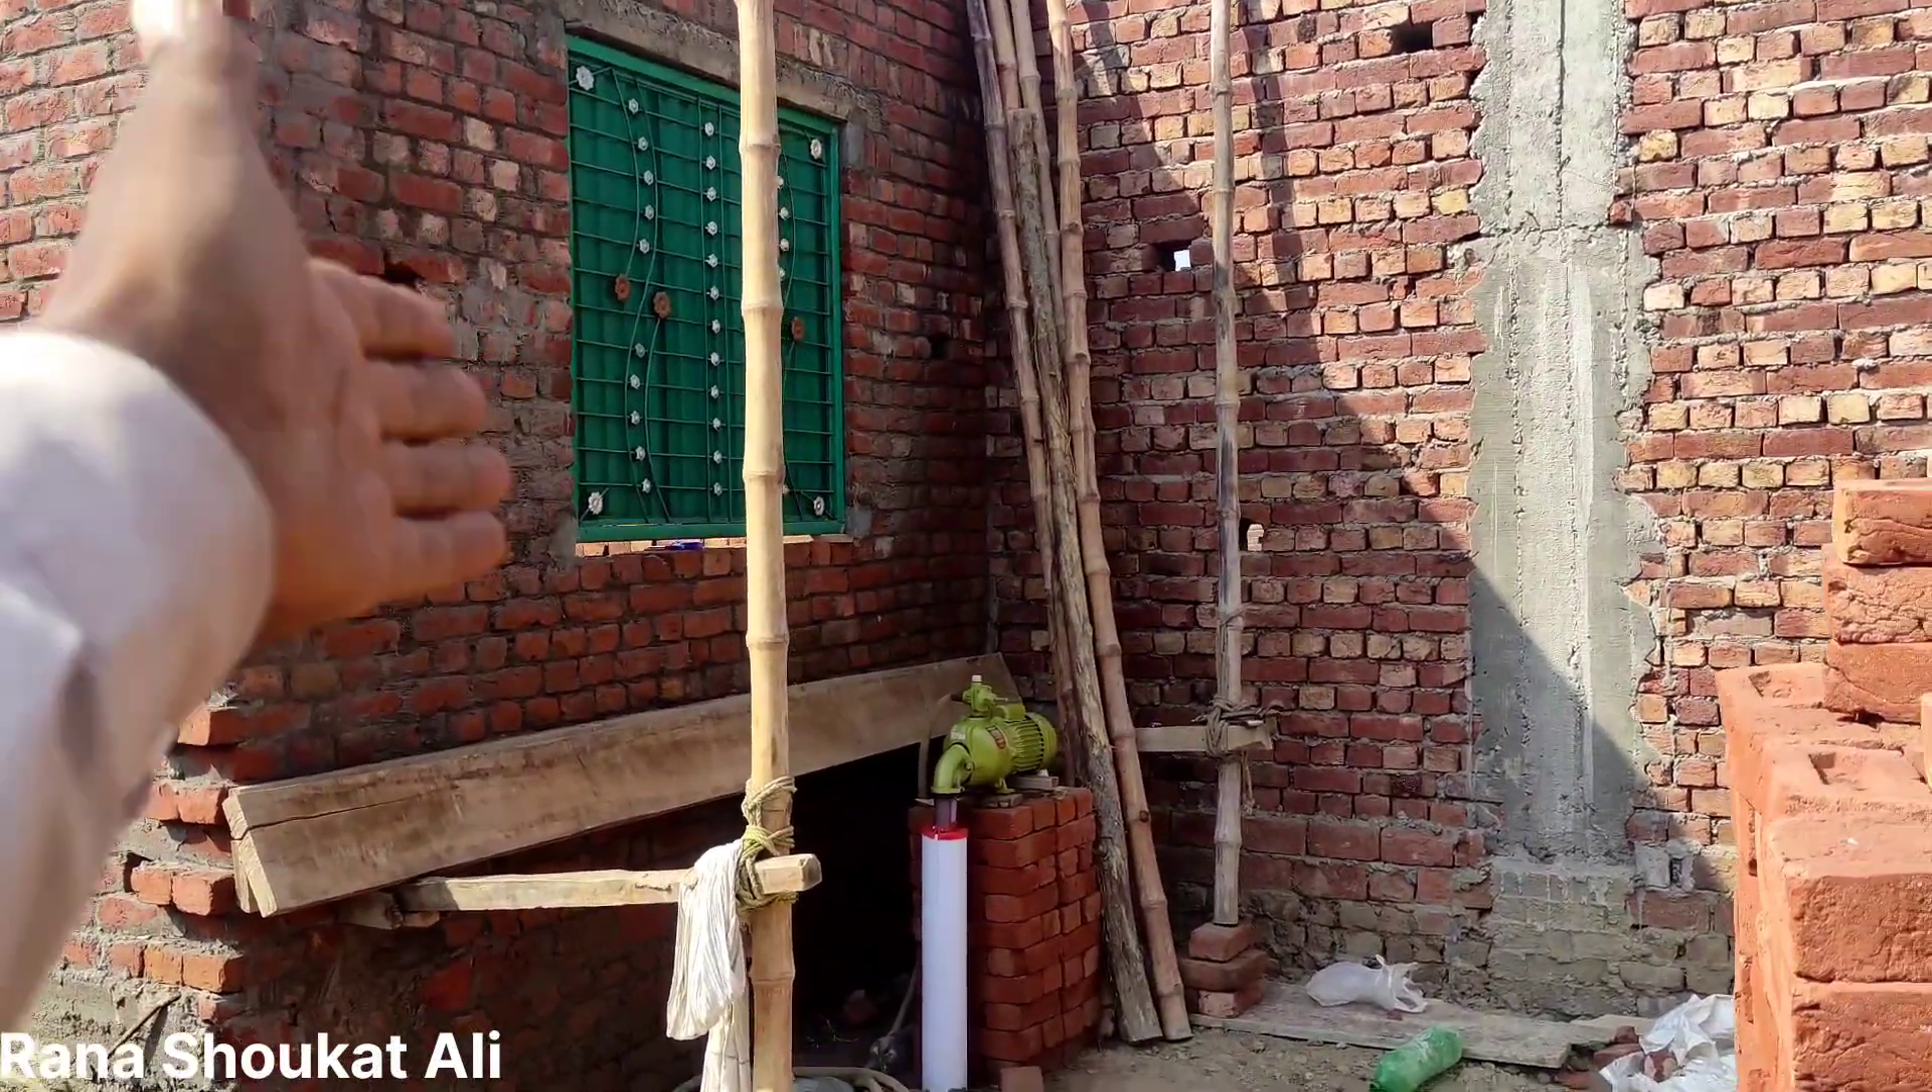یہ والی جو کھڑکی ہے یہ لگ گئی تھی۔